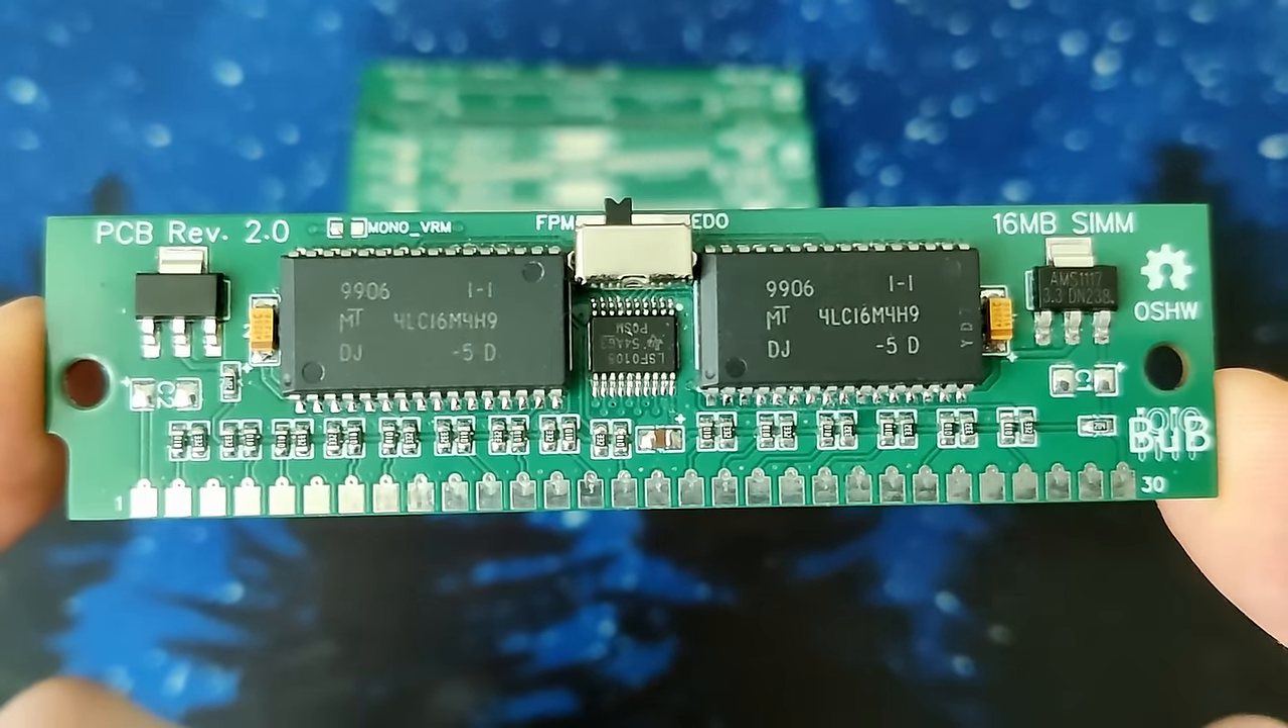And here is the final PCB, fully assembled.